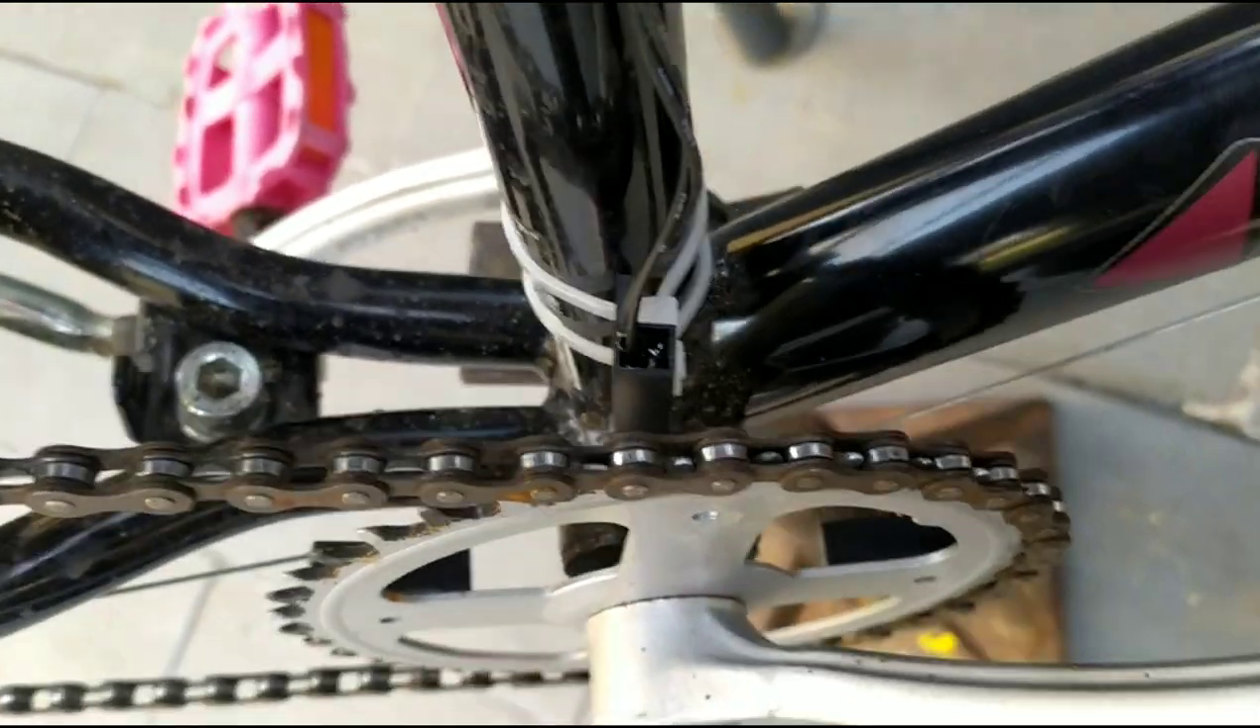J'ai fixé rapidement le capteur sur le cadre du vélo.